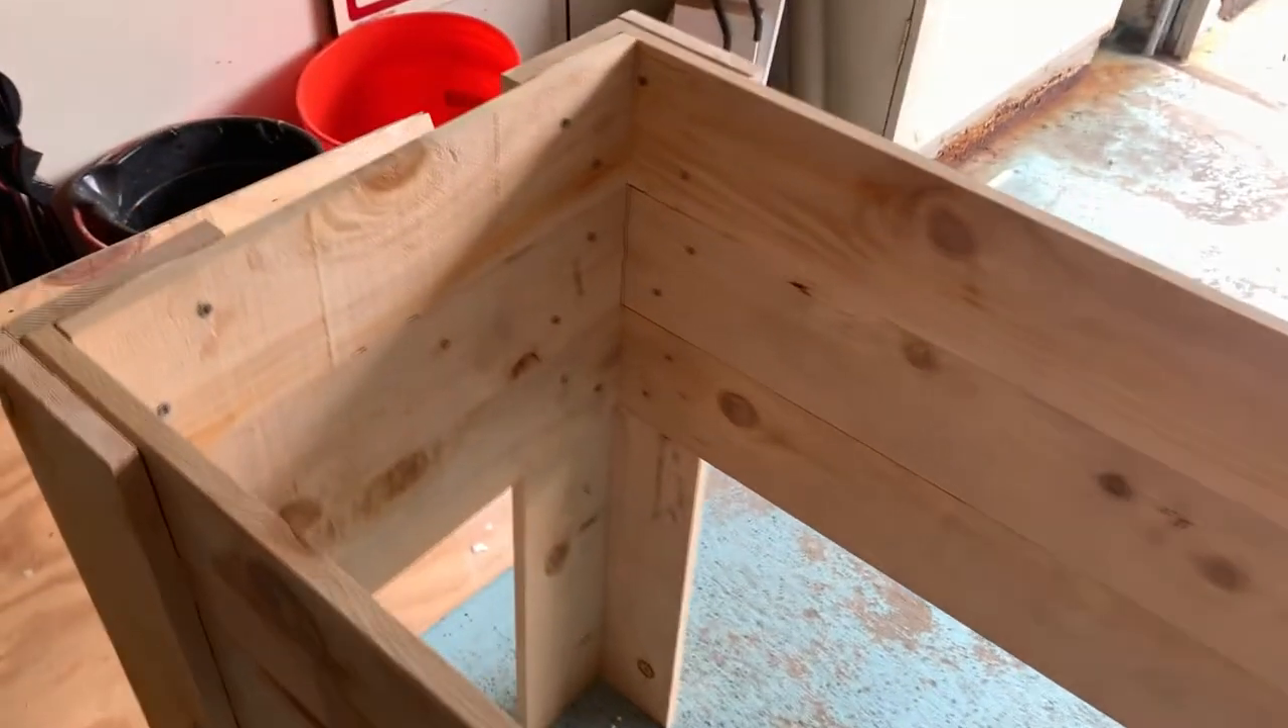Okay now we've assembled the box still missing the bottom but we used some glue and some nails or screws to secure all this and we're ready for the next step.